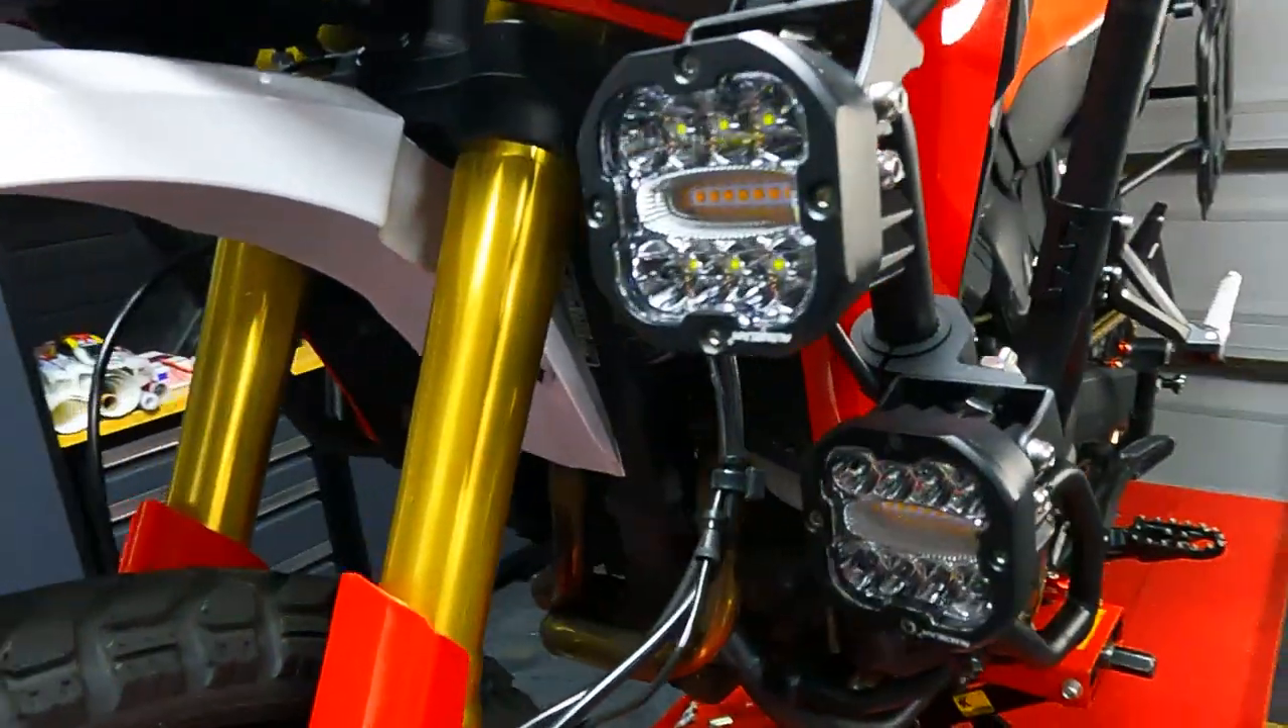I put my lights on i haven't wired them up yet.